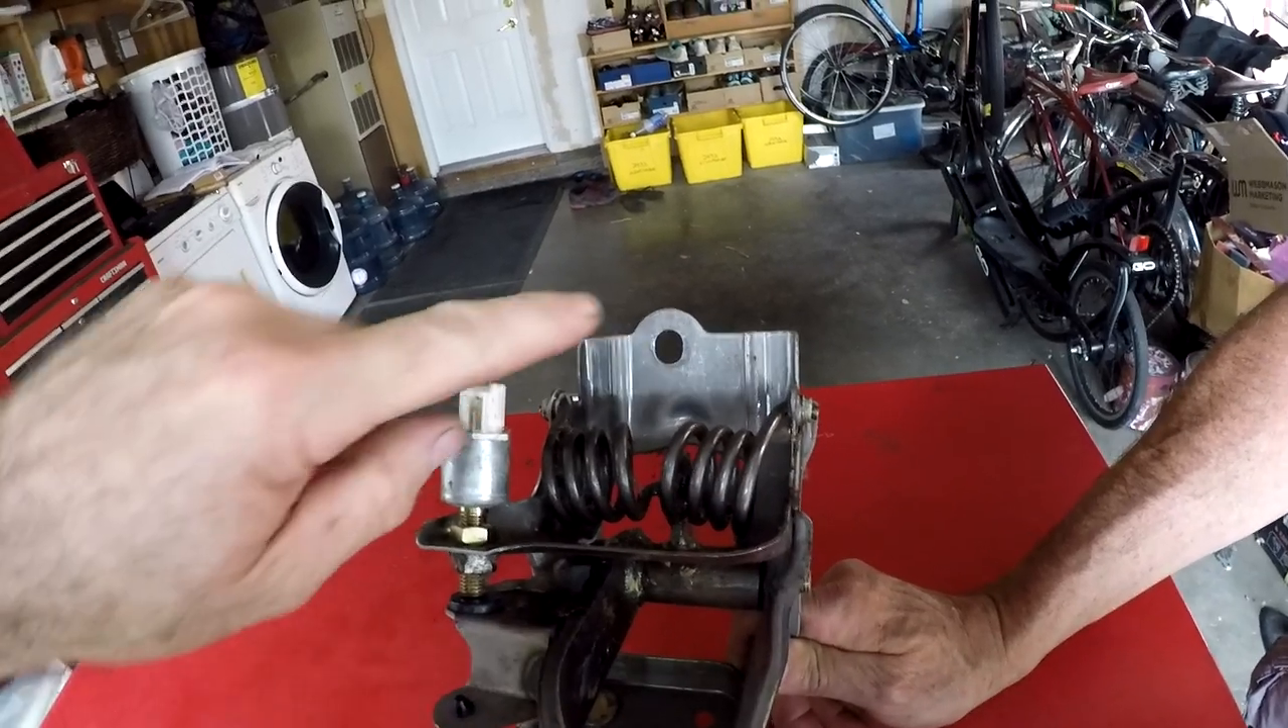So here's the whole clutch pedal assembly removed from the vehicle.